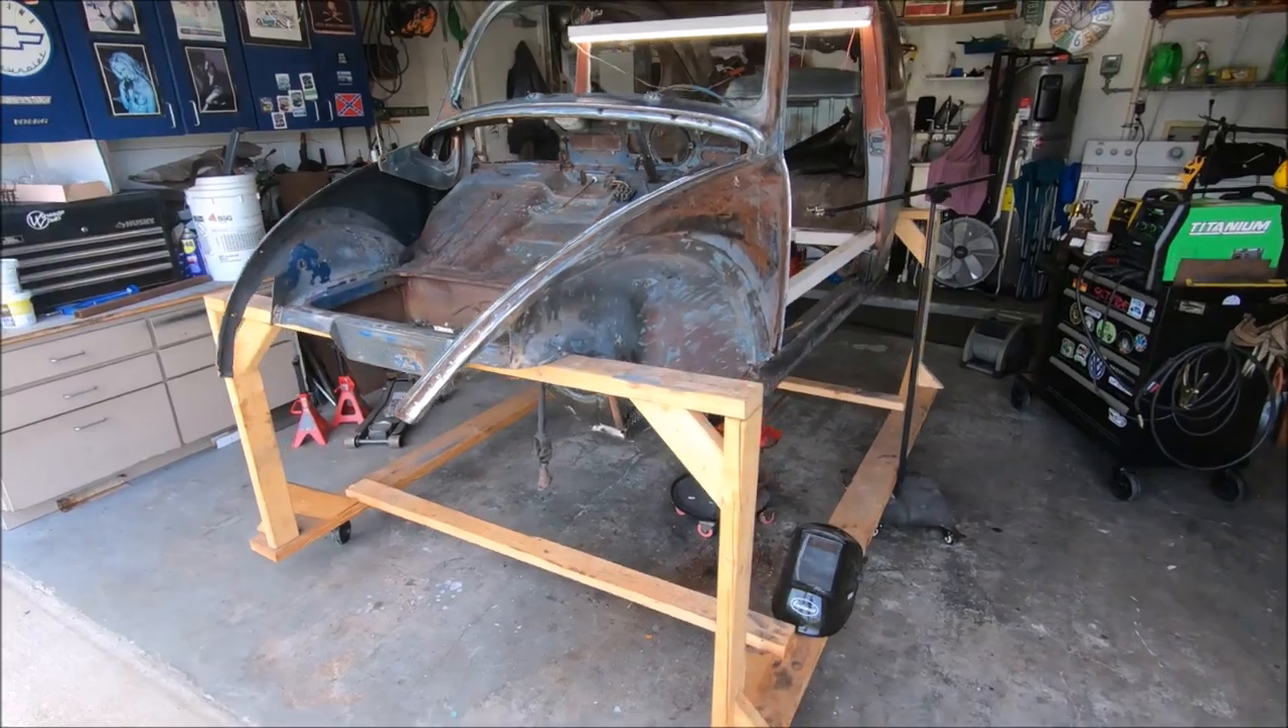And just like that, we're back on the body dolly.